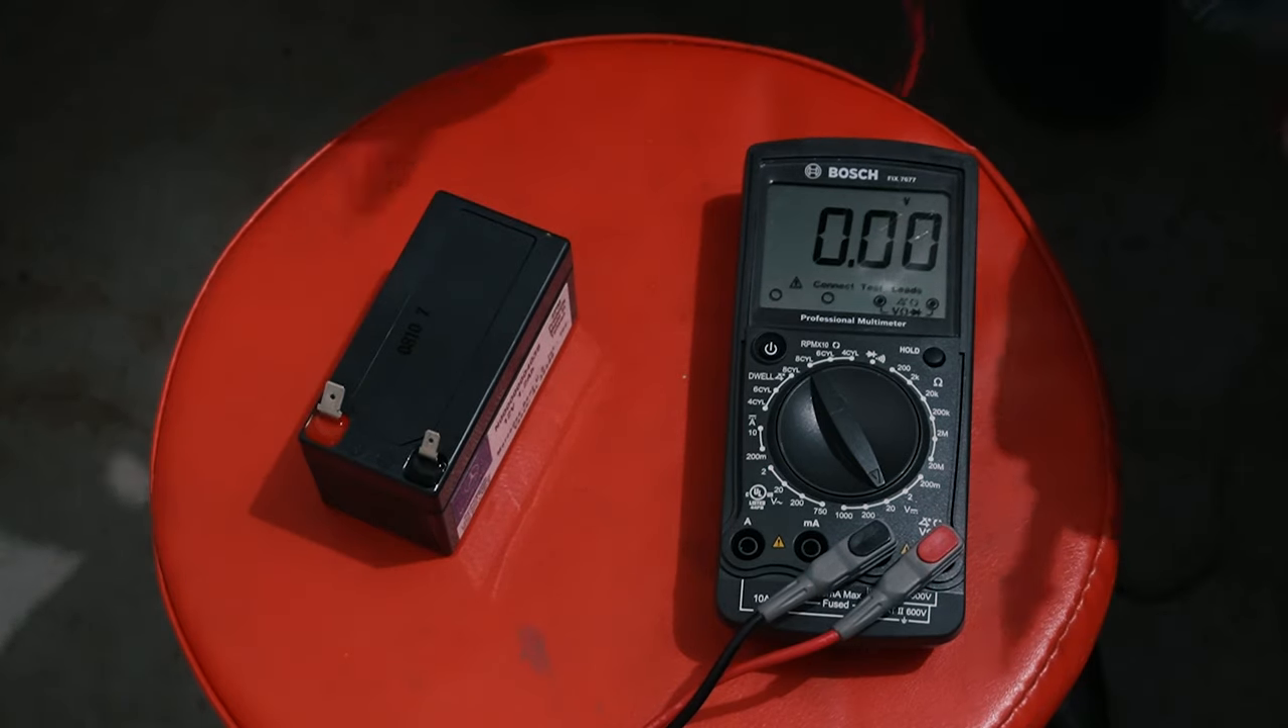So we were able to get the battery out.